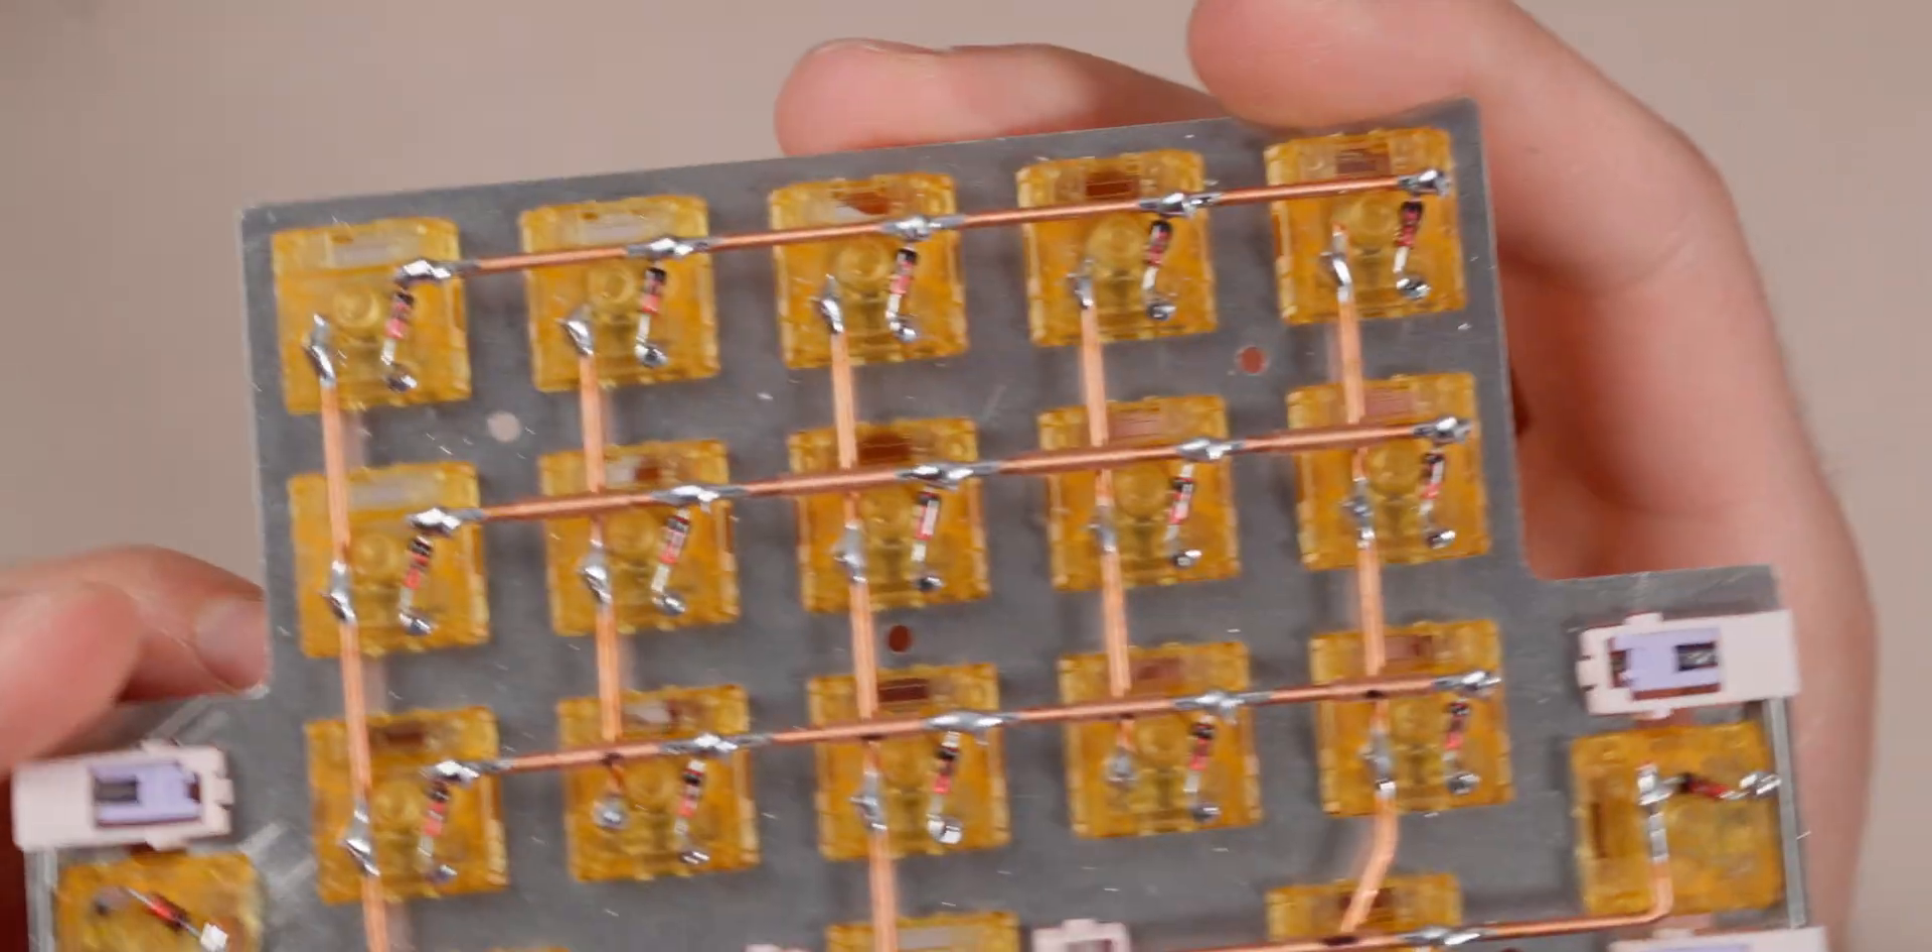So there's the matrix all wired up as you can see we have all our diodes running to the rows nice and neatly there.